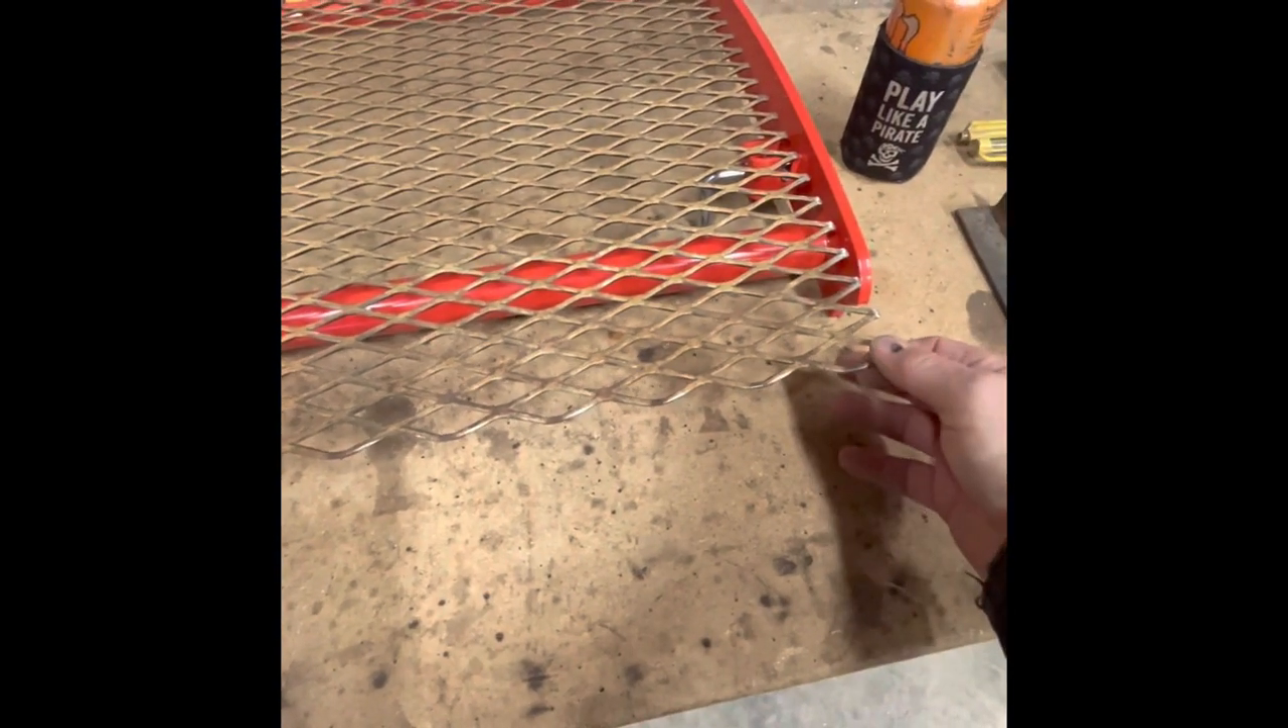You can see I got this overhang down here at the bottom.